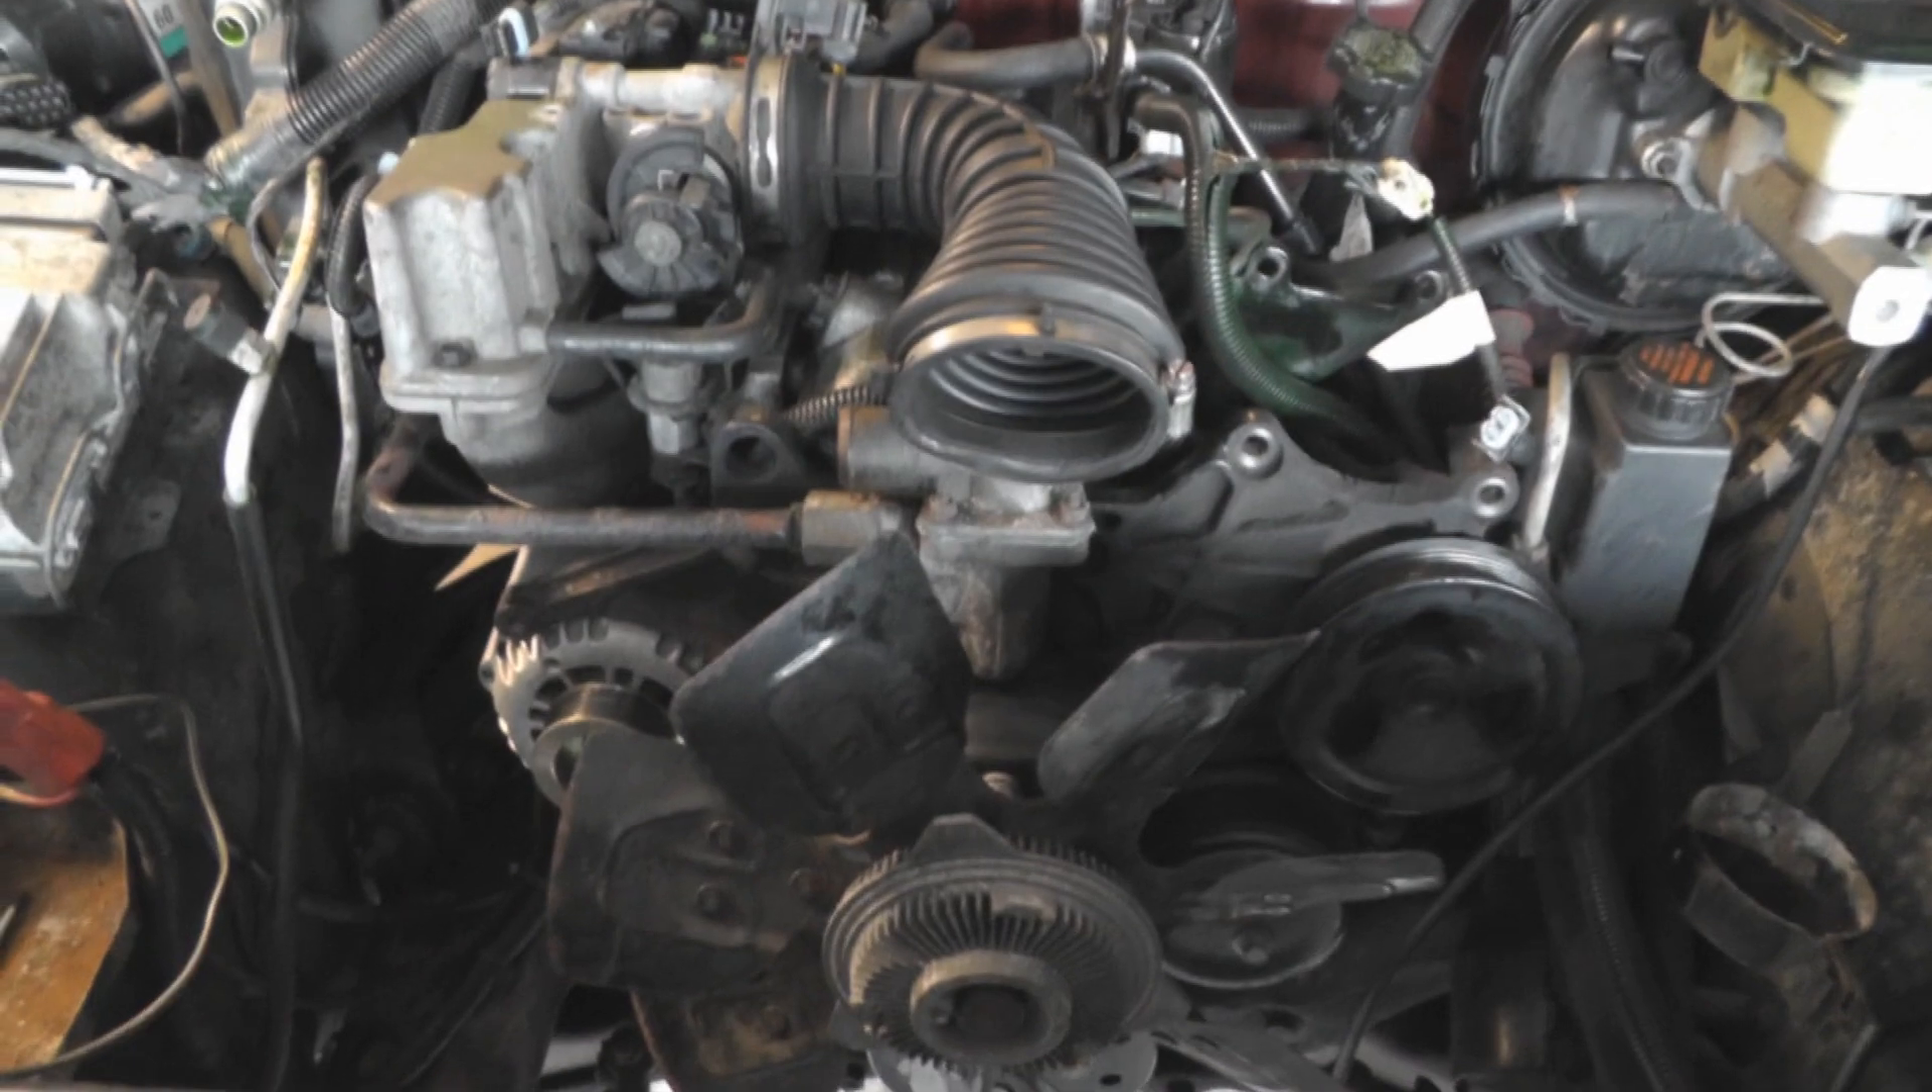Well, we're now at the beginning of the fourth day and this engine is still in here.